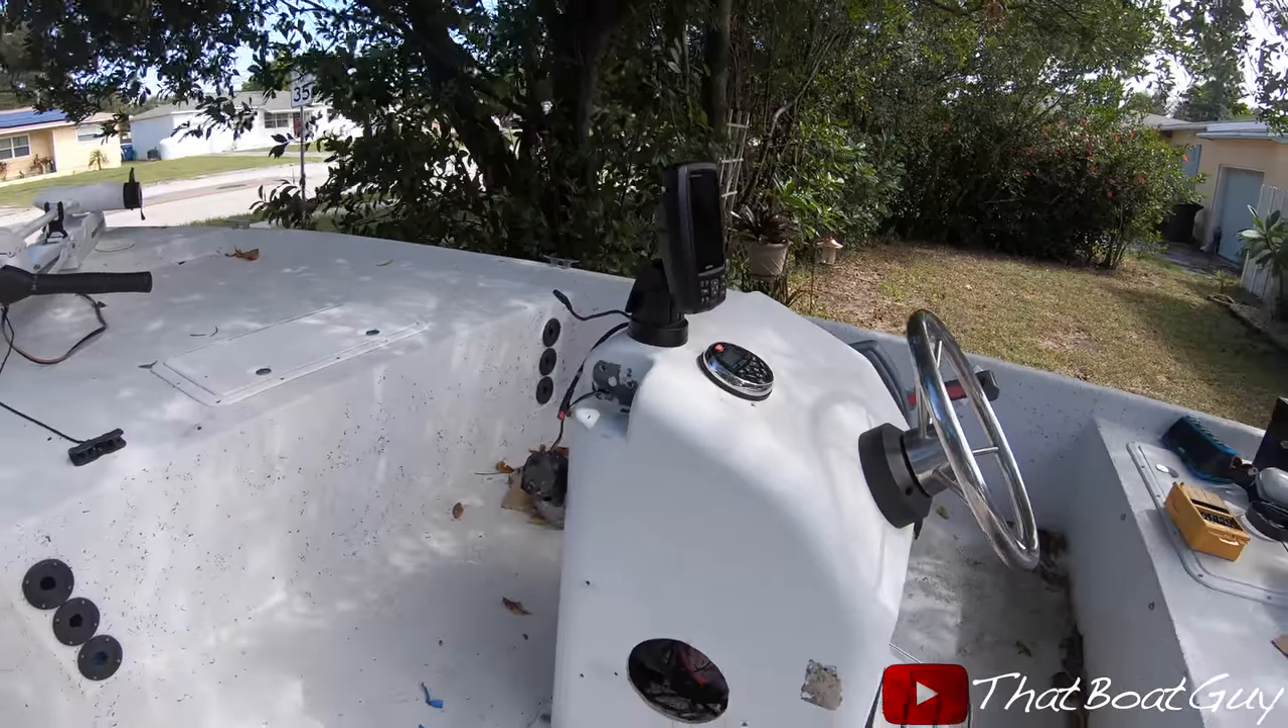All right, I got my GPS and fish finder installed.